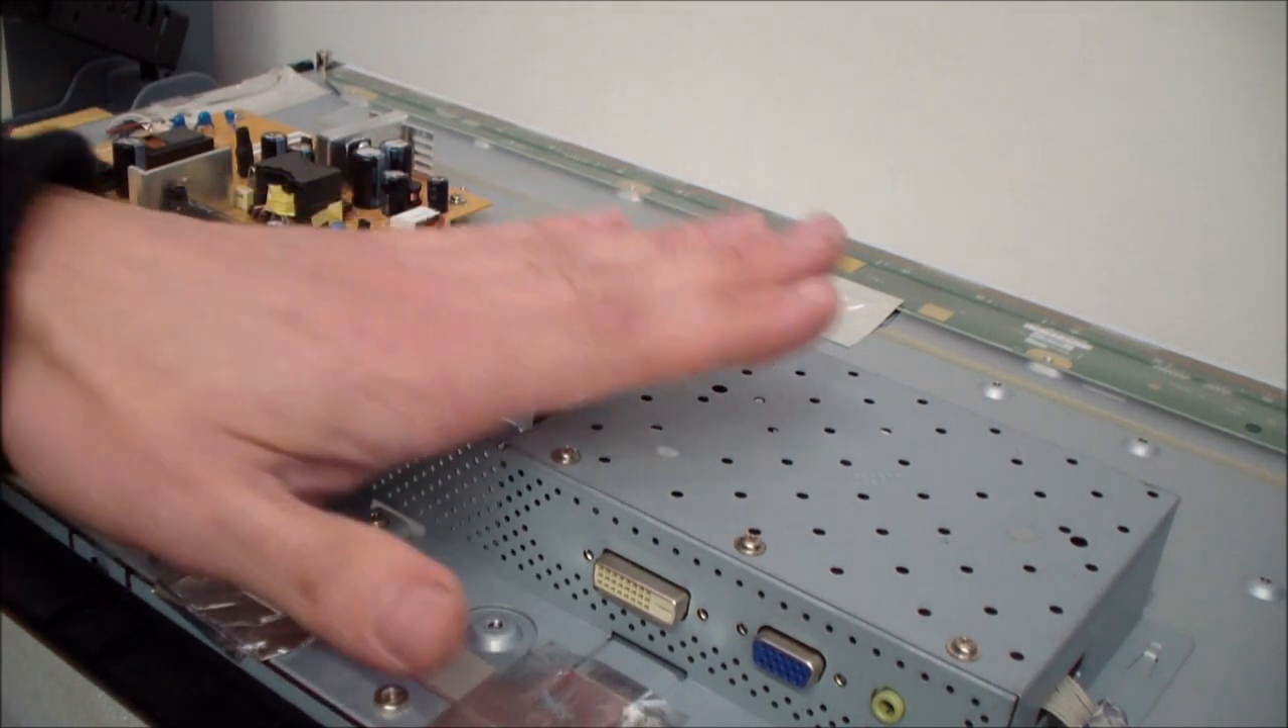So I already remove the screws and take away the back case and here we have the electronics.